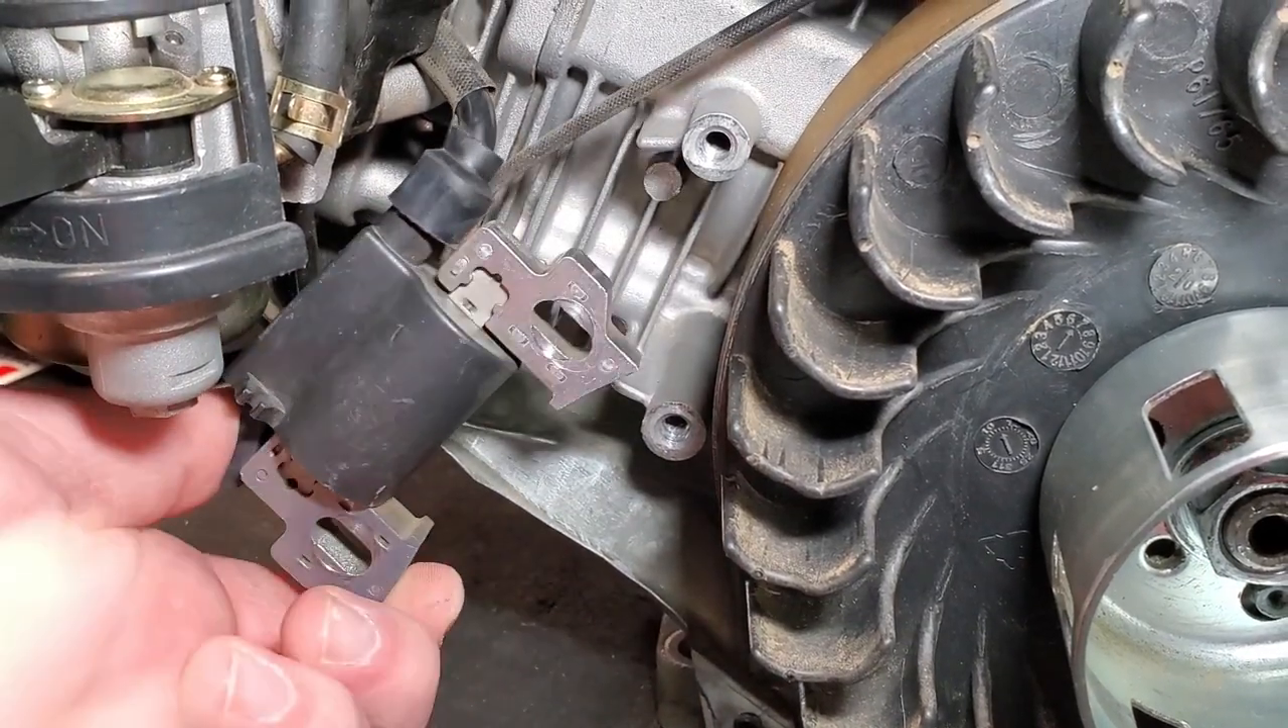So now with the two bolts removed the ignition coil is free to move about wherever you want to put it.